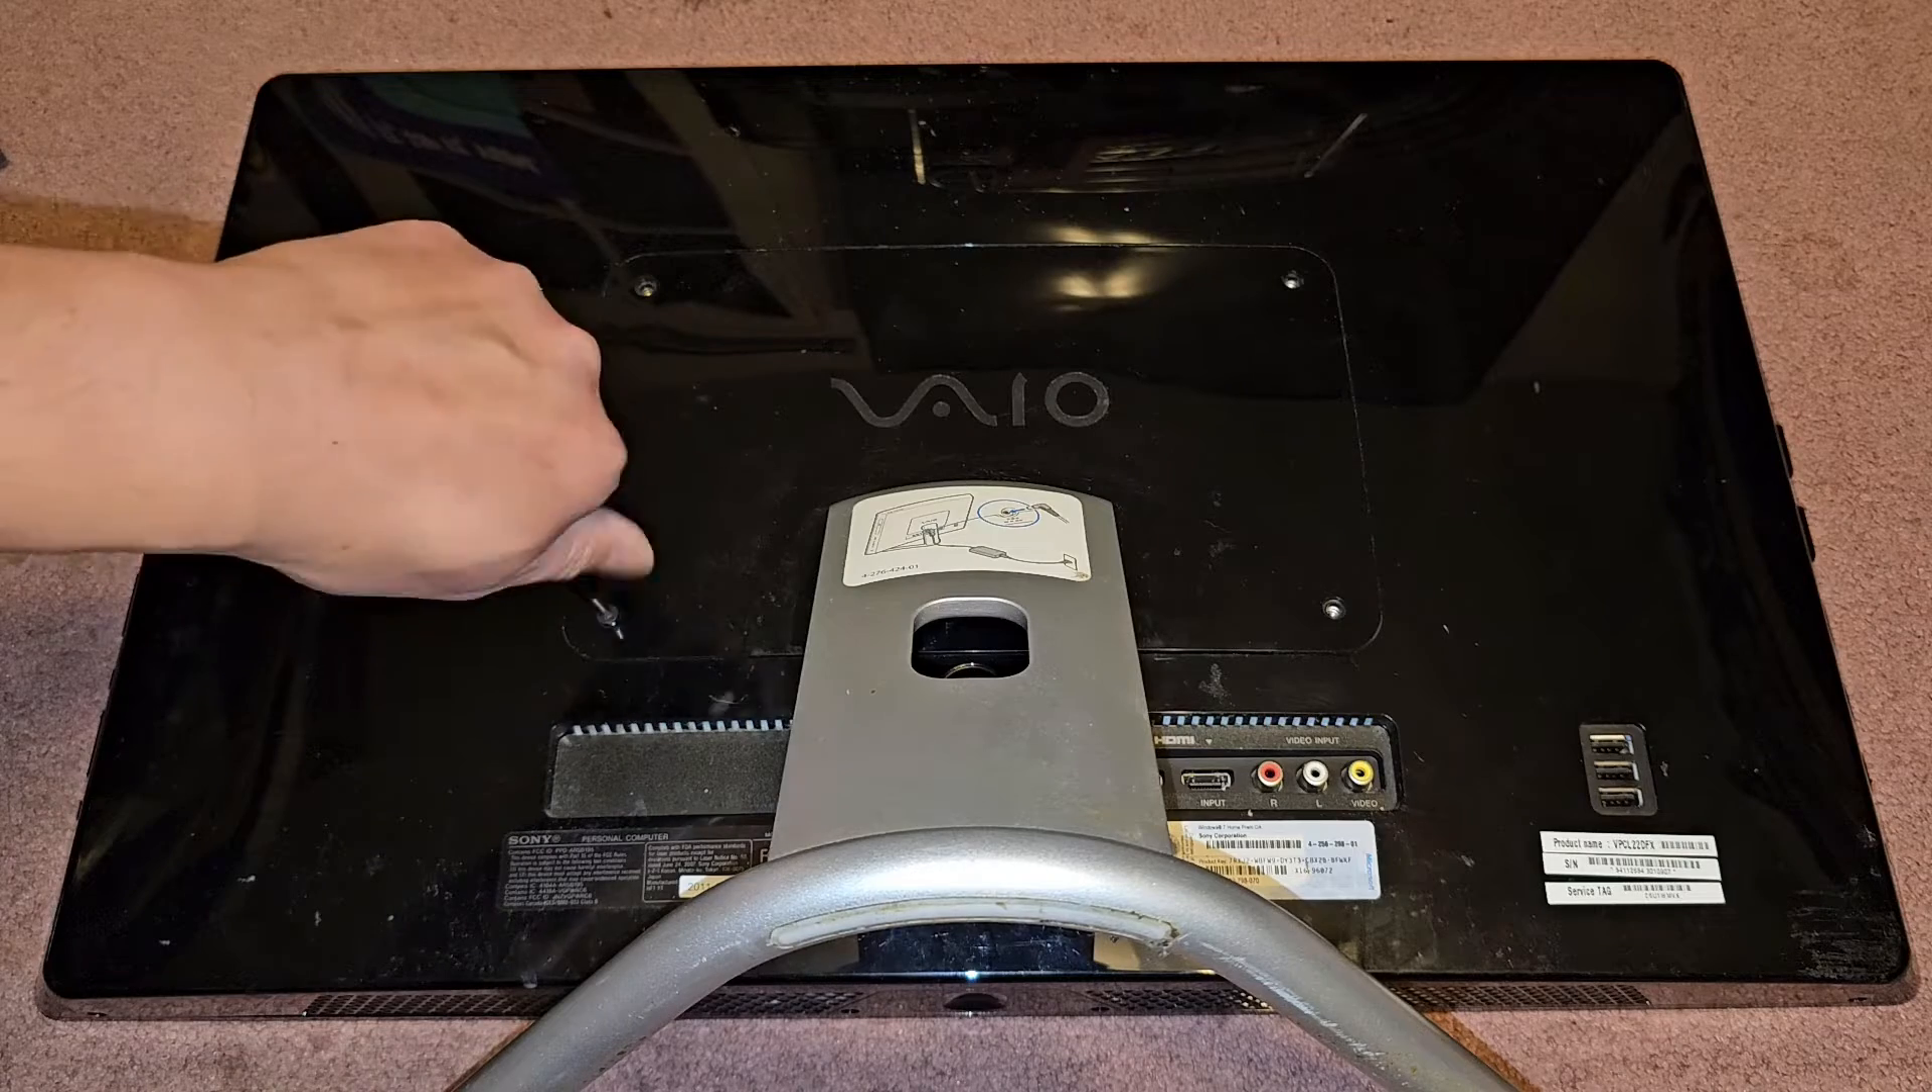Now, we got the stand all snapped back in.